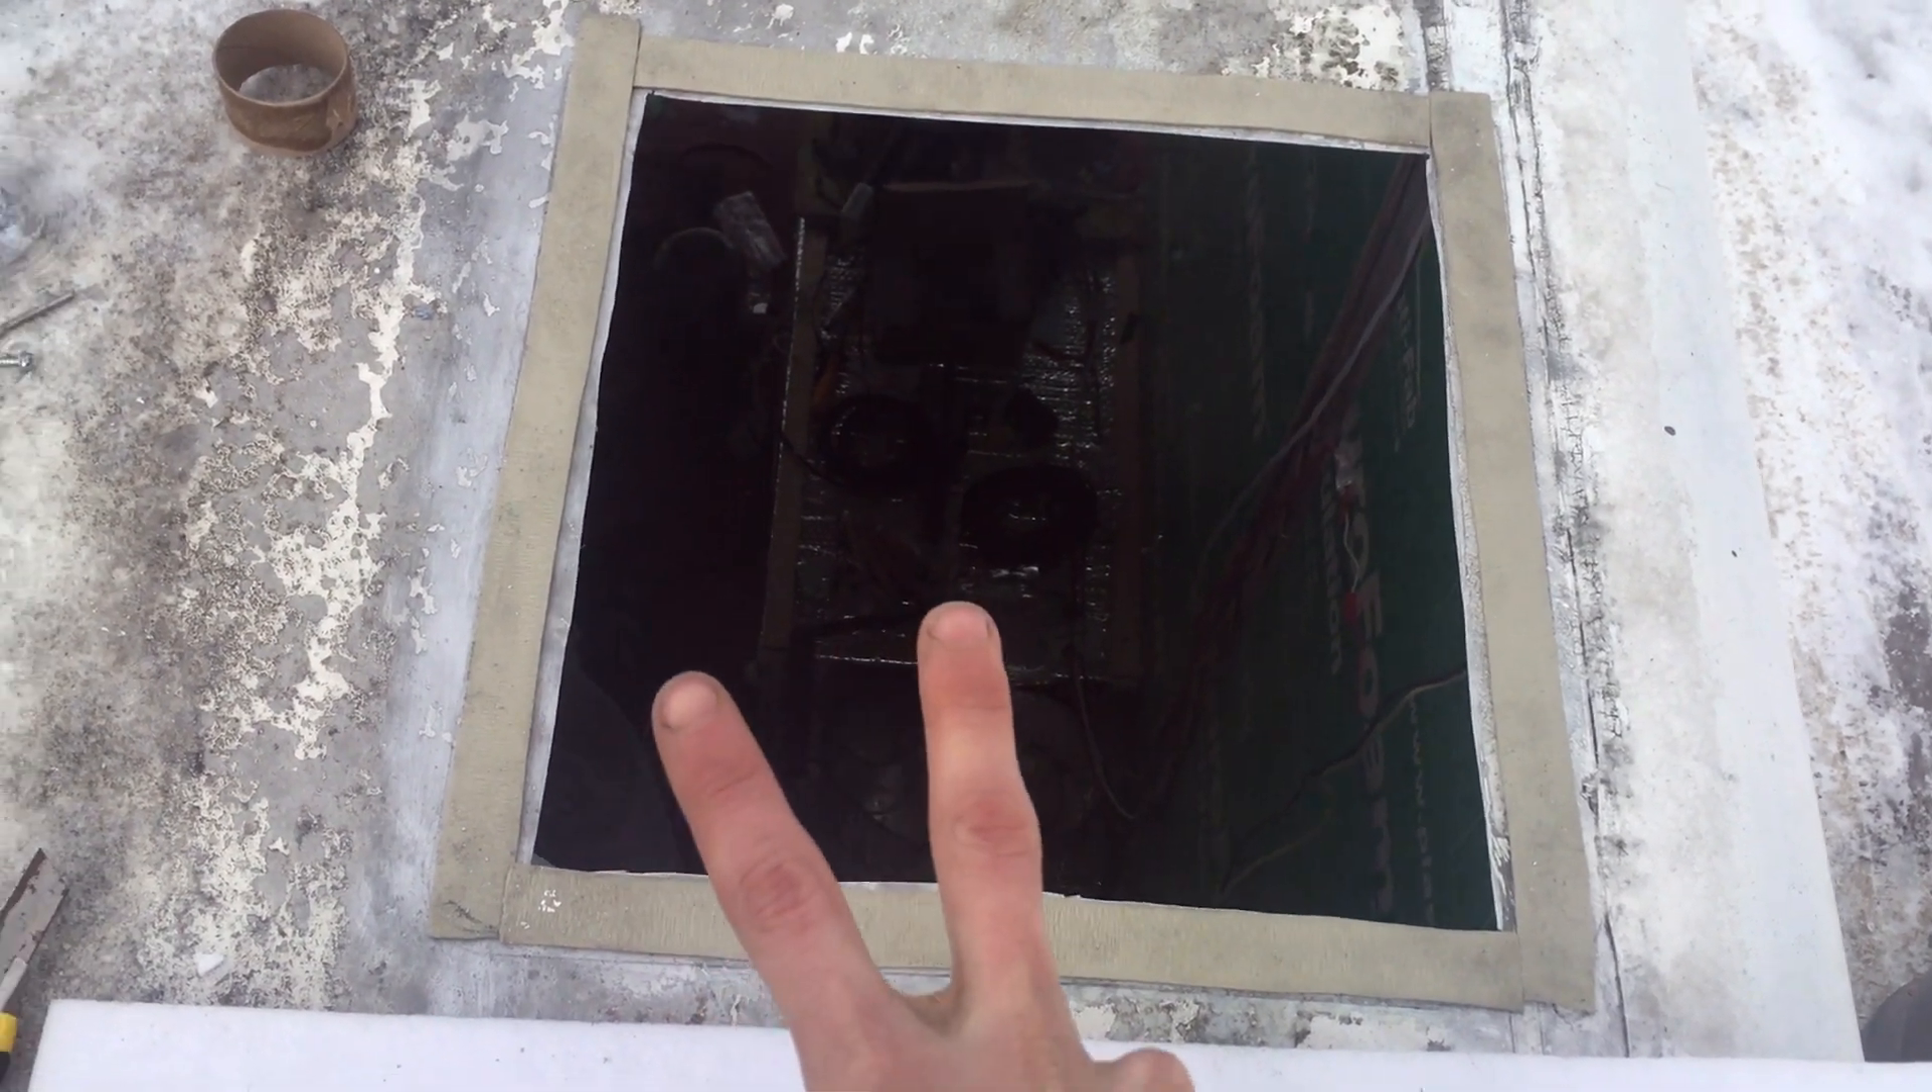This is how much tape I've got going on here. It's just one layer of putty tape.